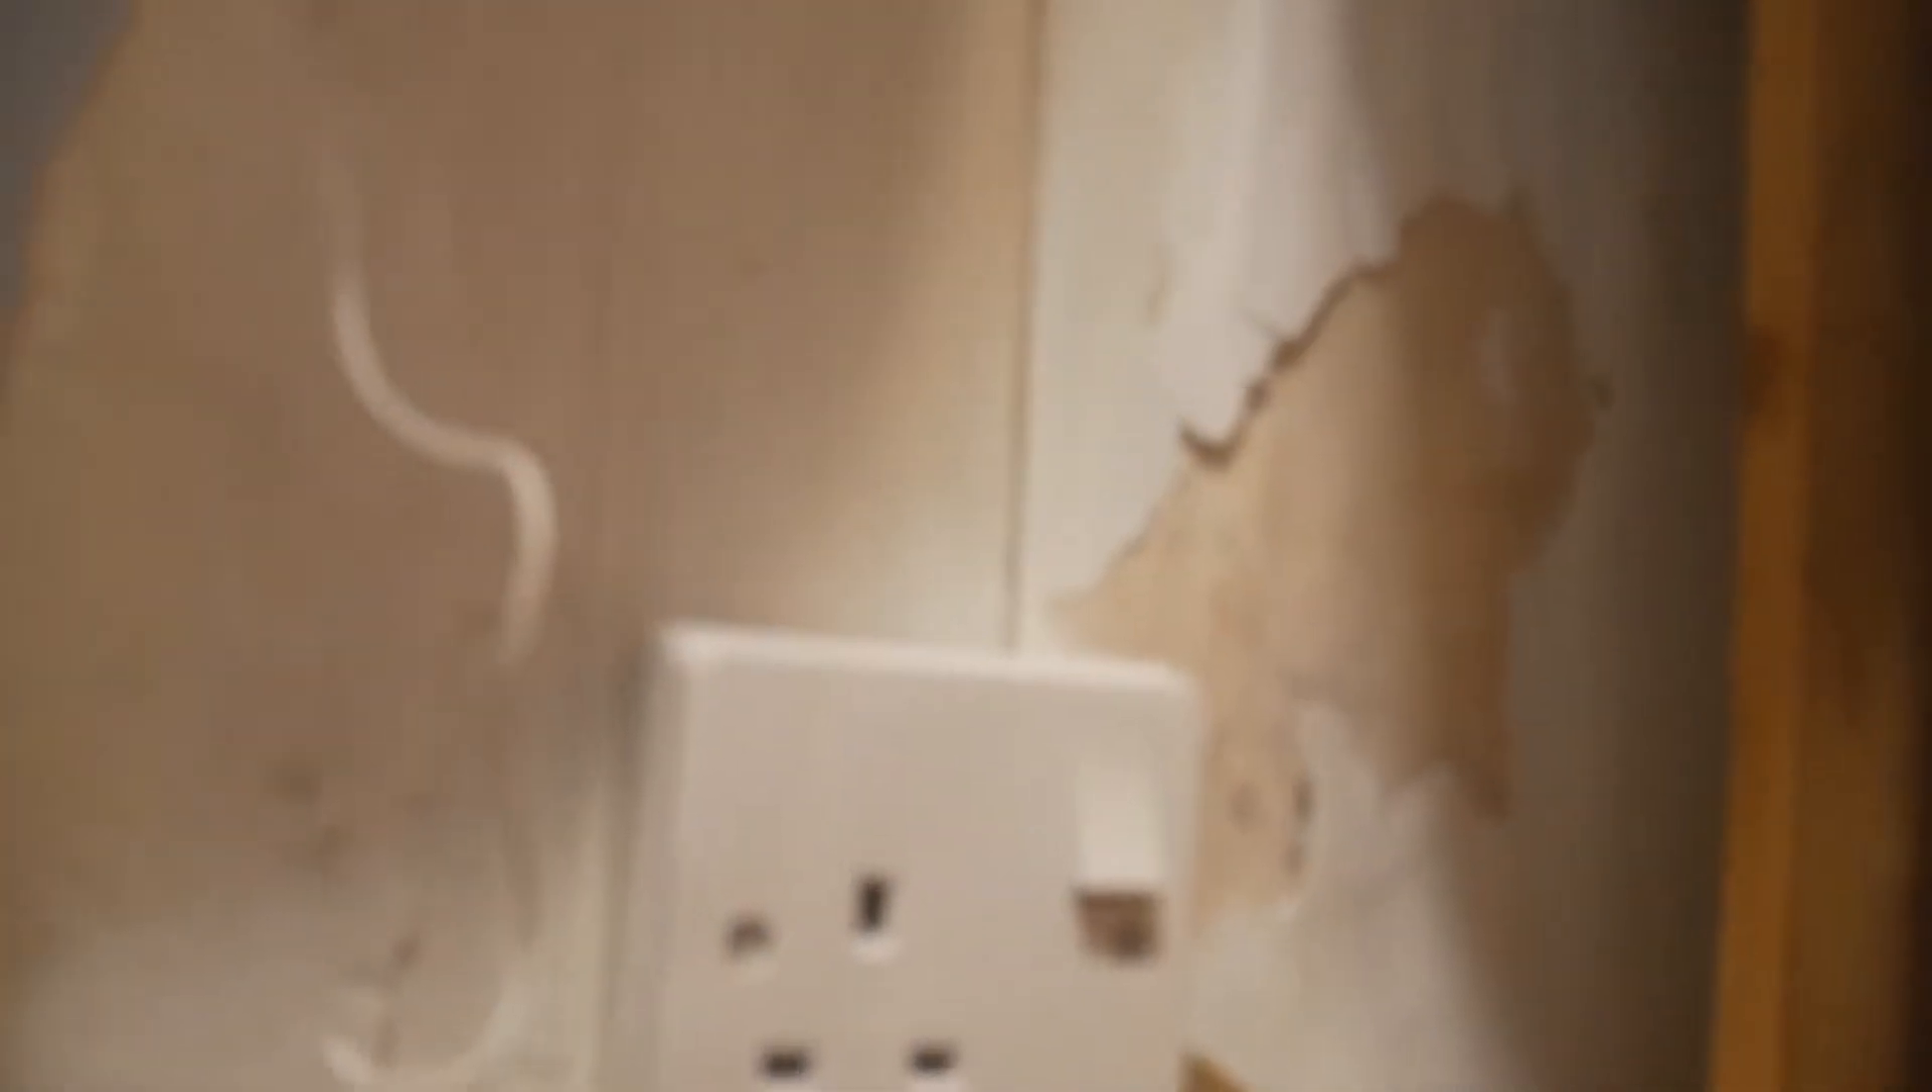Okay, so now the plug's on the wall.